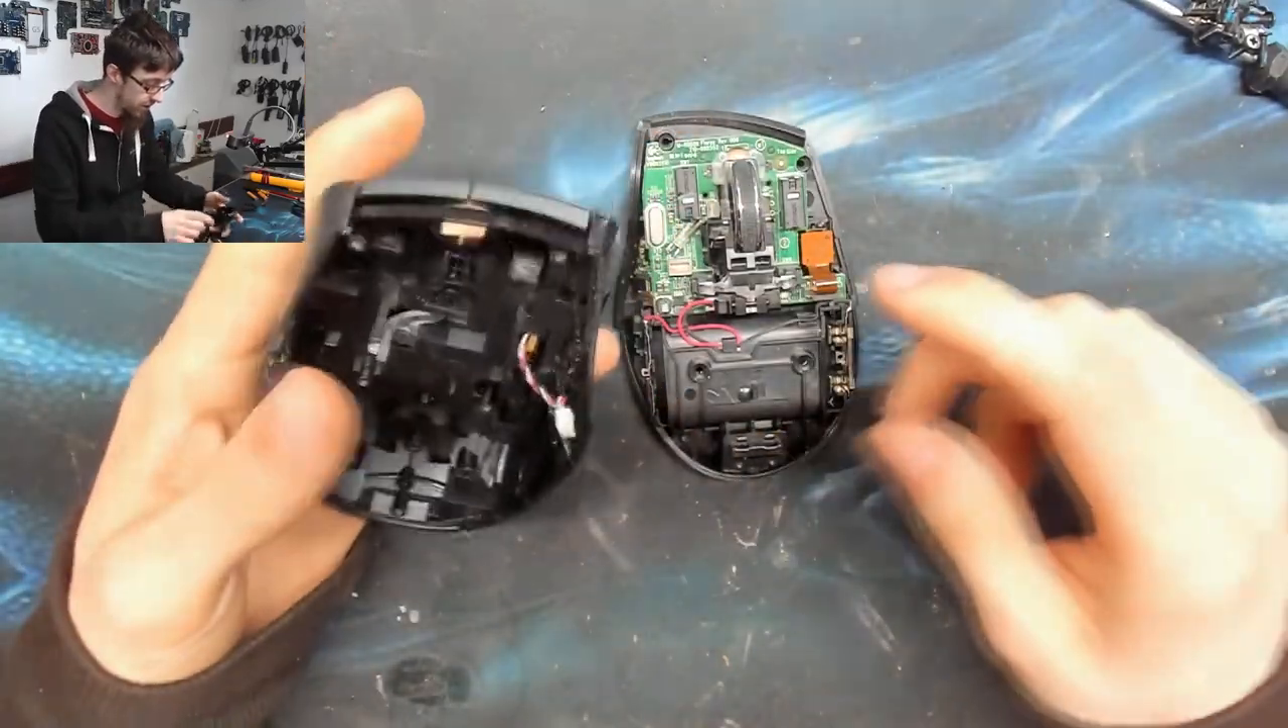So now we've got the two halves of the mouse.